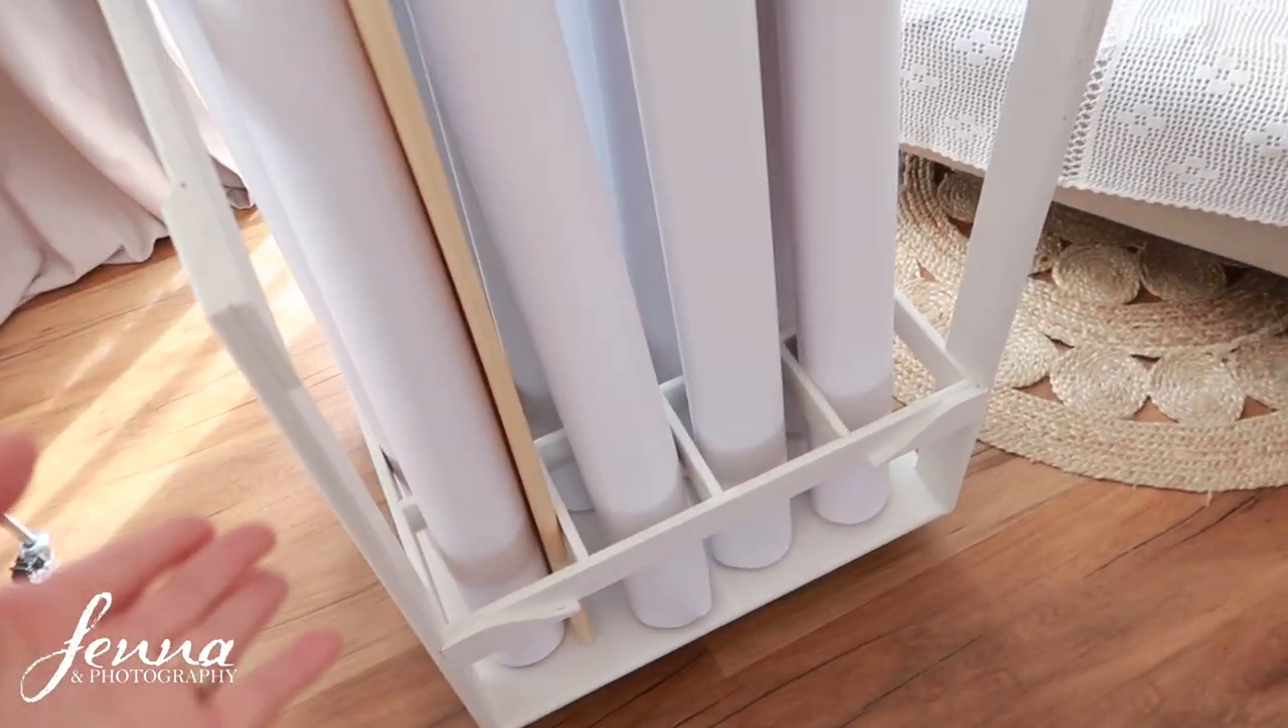They are tilting backwards a little bit because they just have space to move in there.